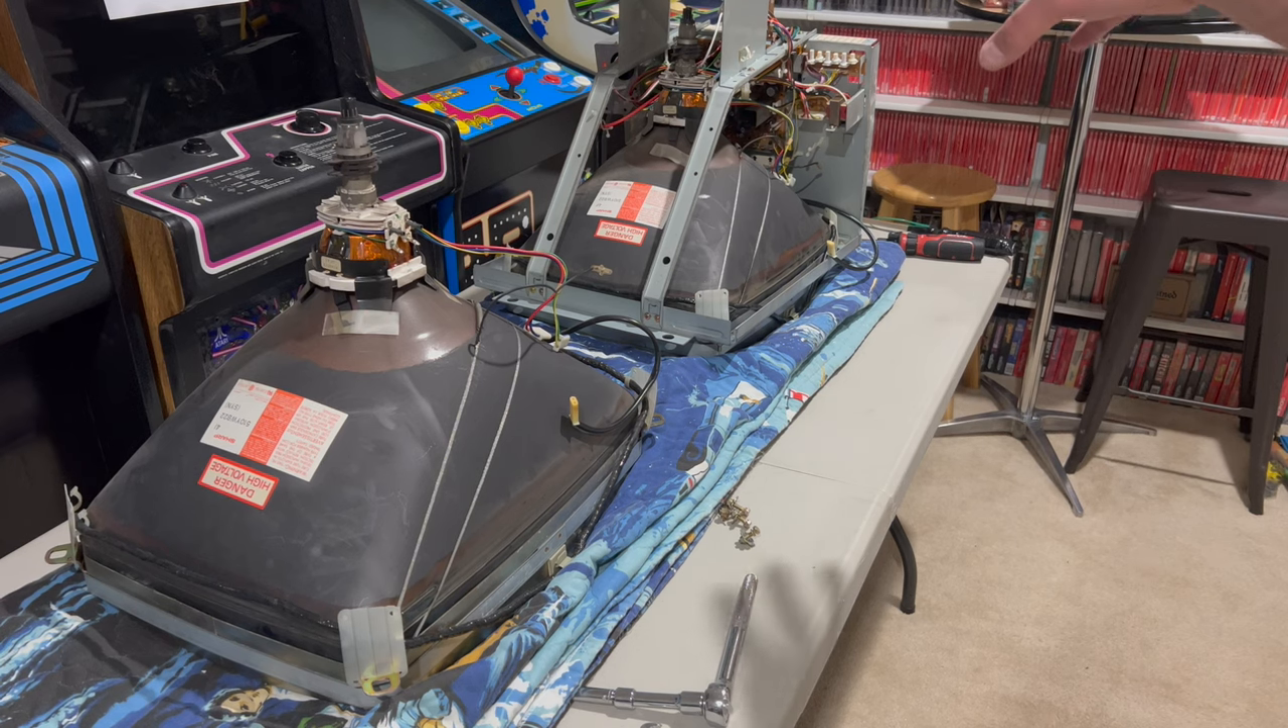We've got the chassis and the frame on the new tube or the other tube.